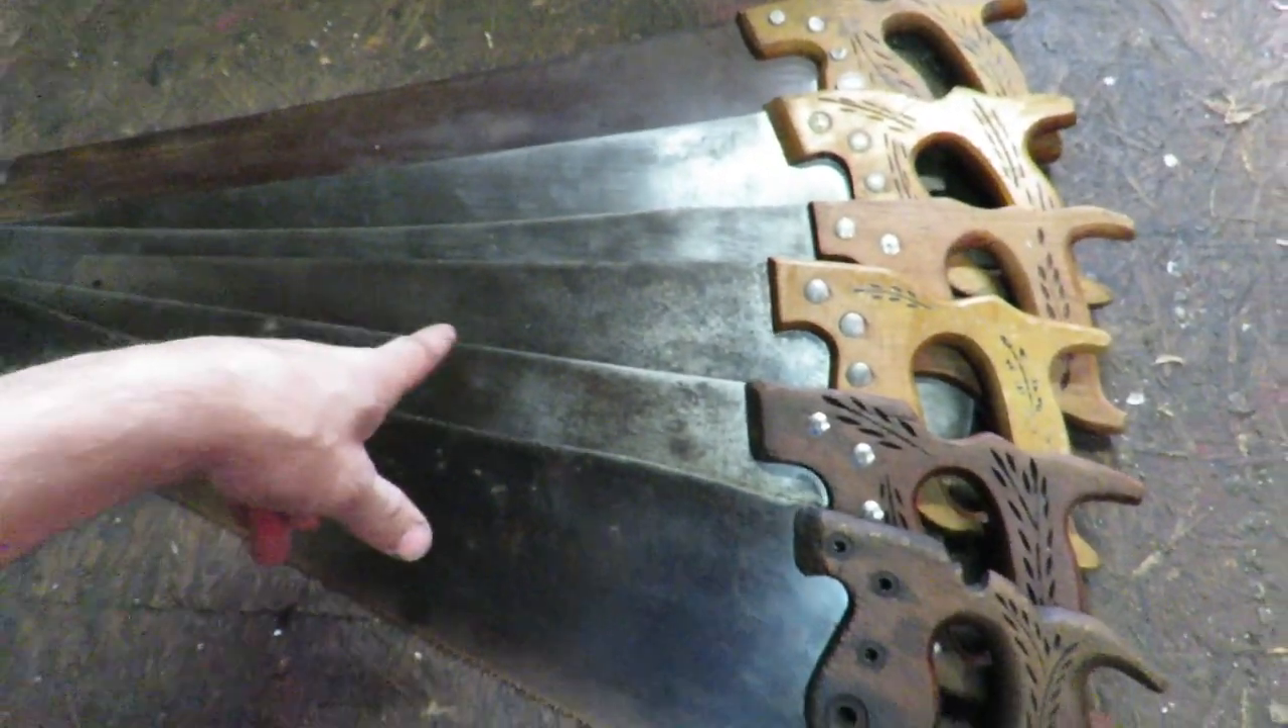This one is still missing its saw nuts.